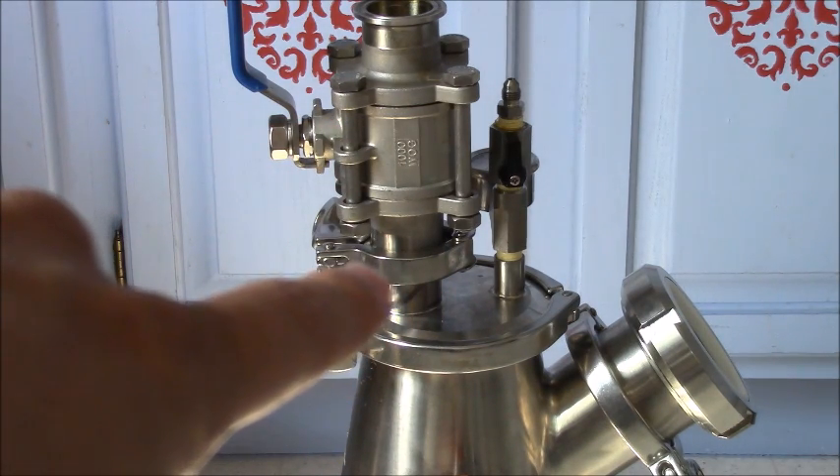As you can see, I added a ball valve.